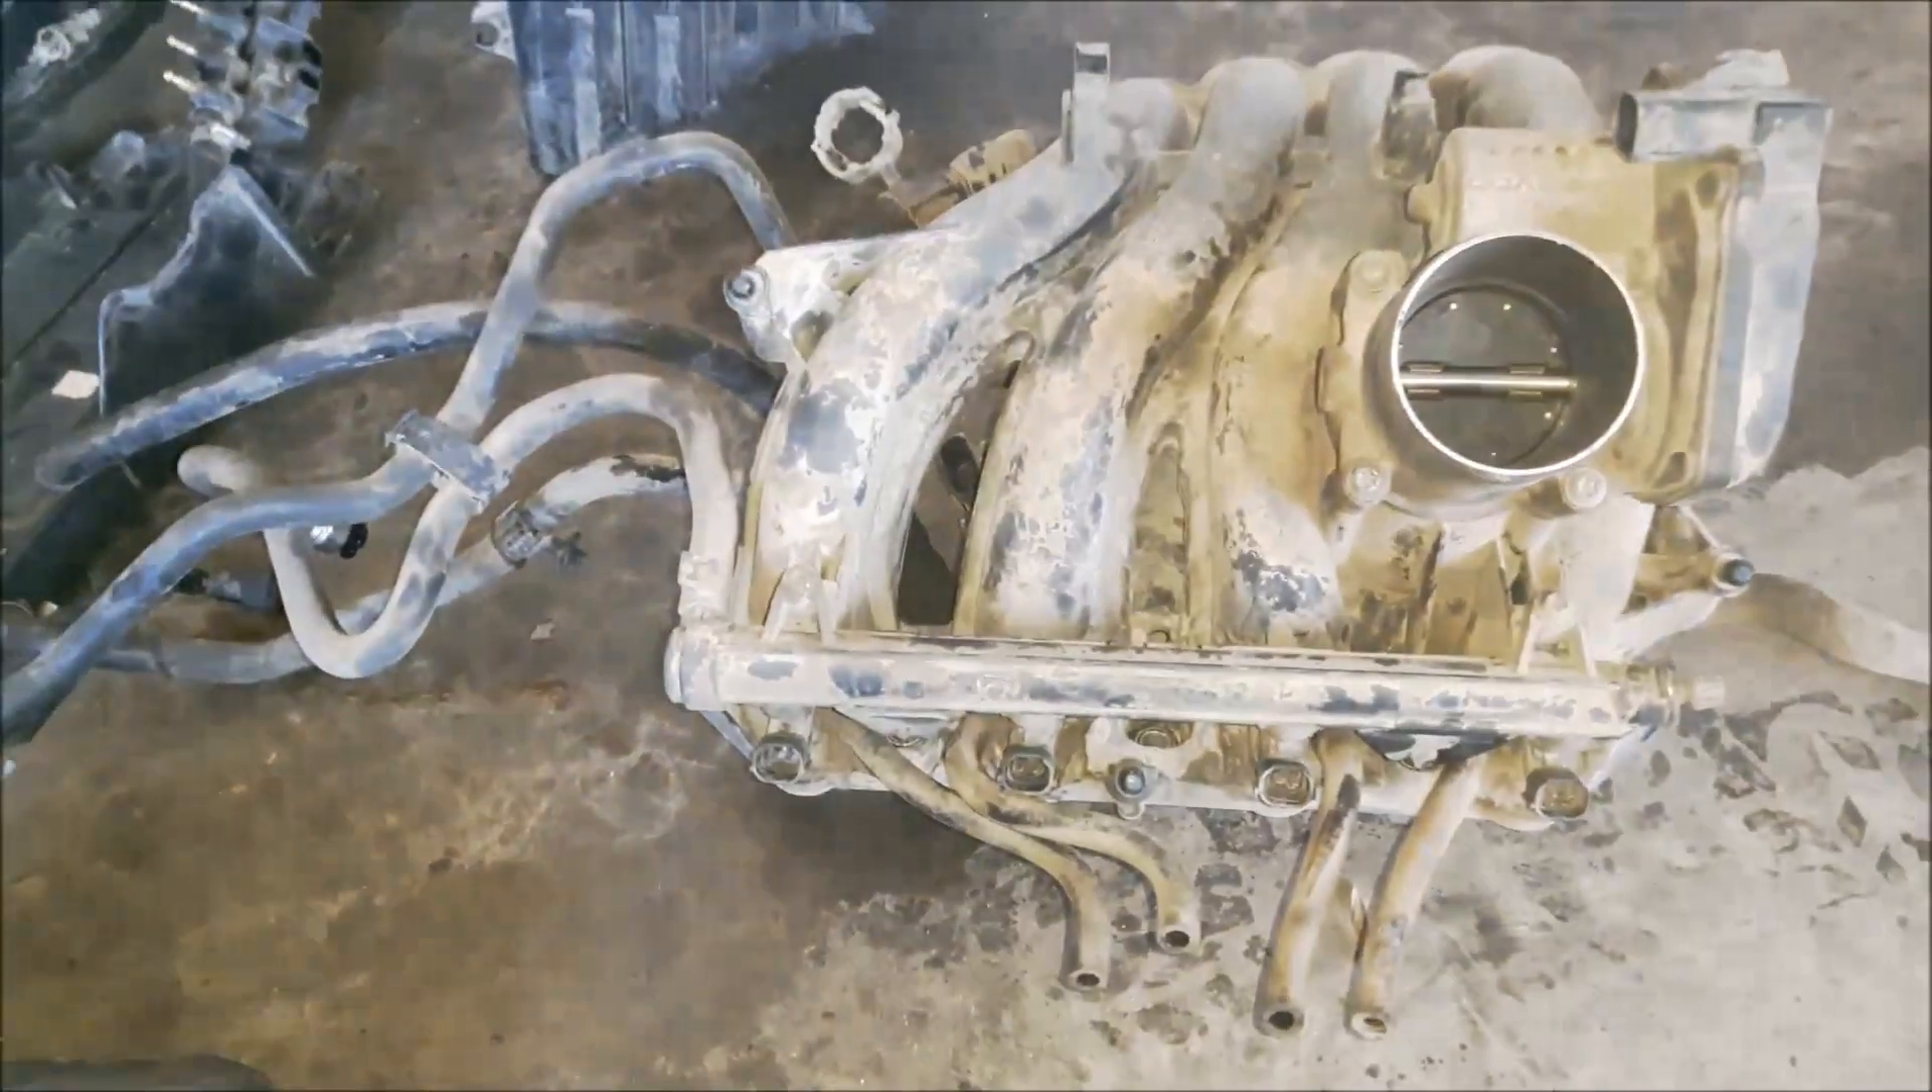I have removed the inlet manifold, now we can see much more easier.